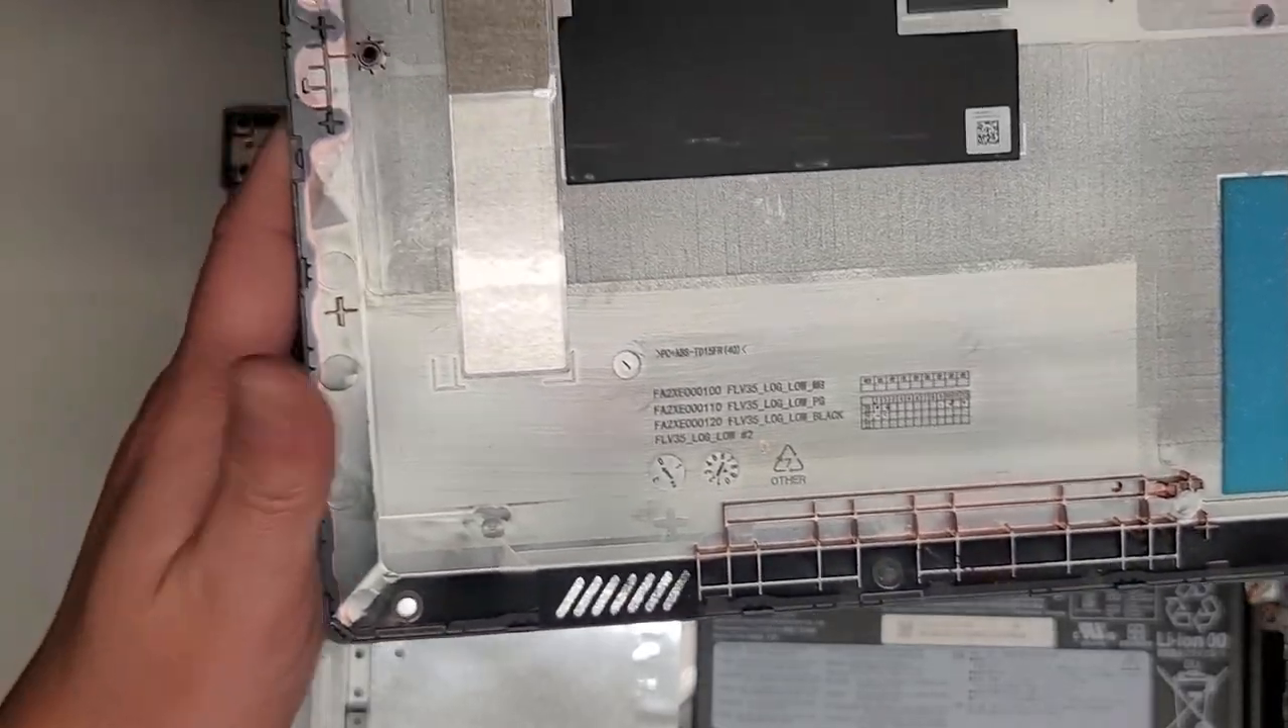We've got the entire bottom cover off.